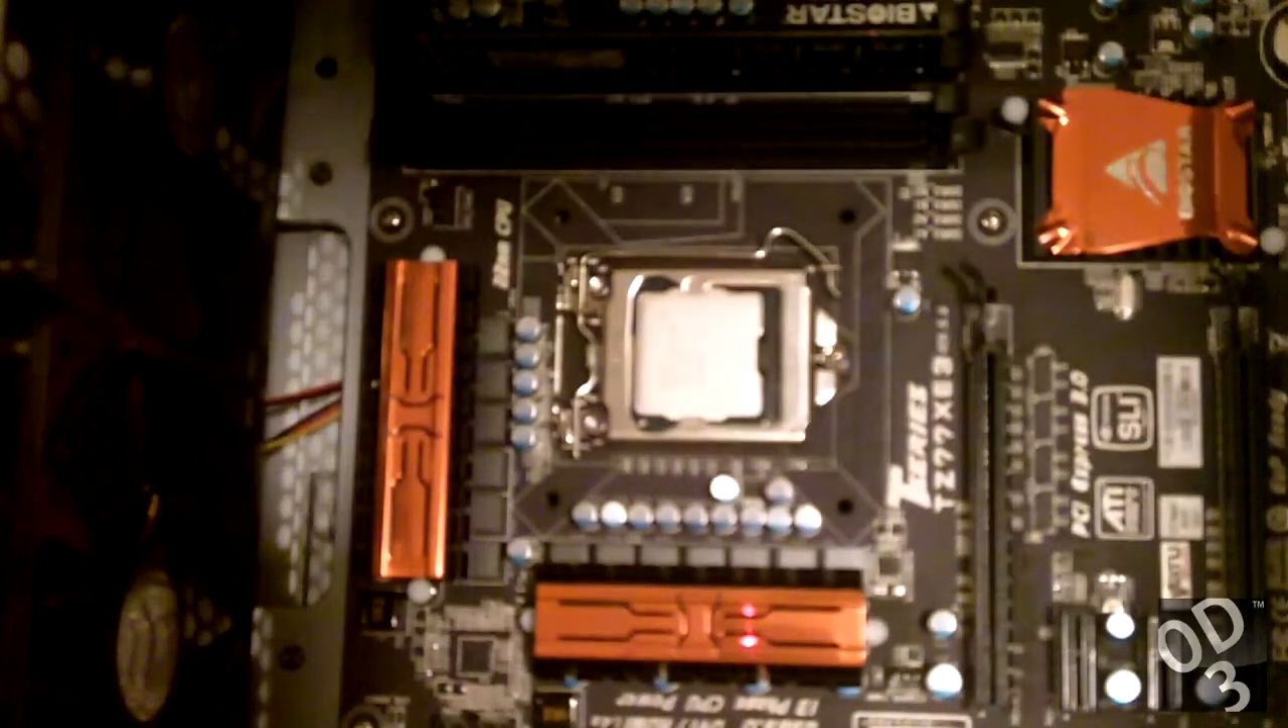Now the cpu is successfully installed onto your motherboard.